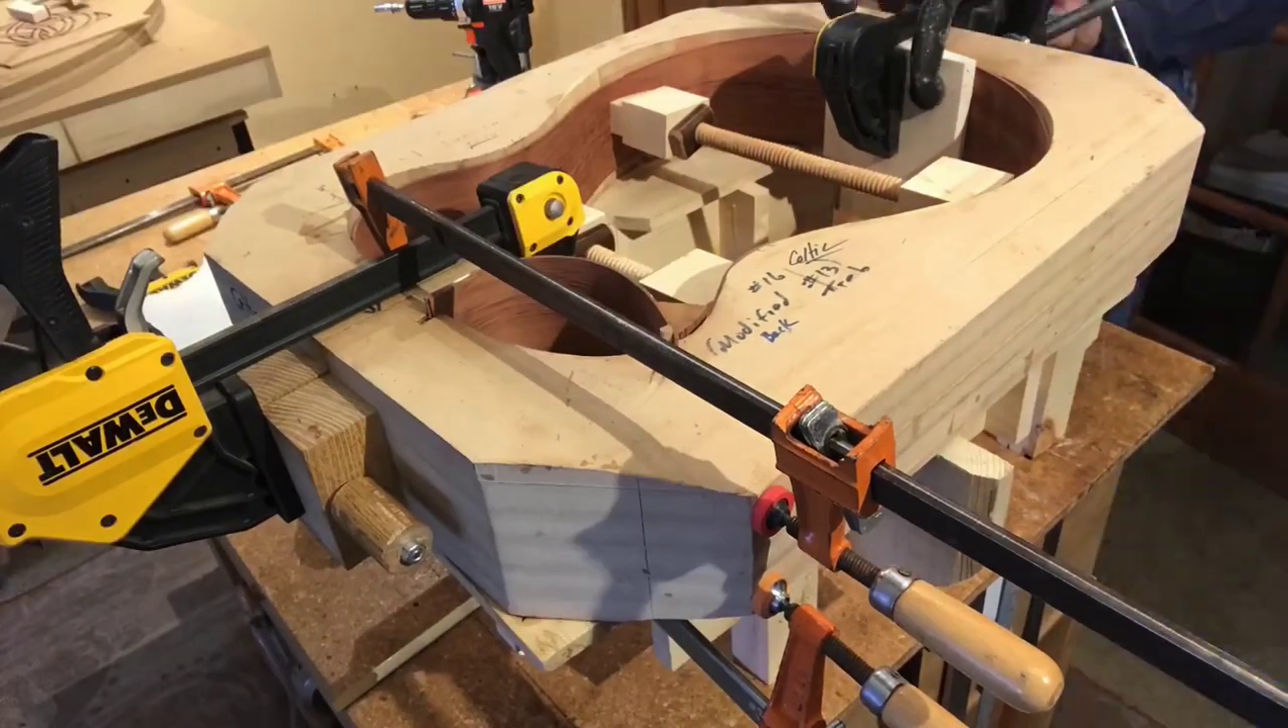Now we have our cut sides in here with the spreaders everything's in place.